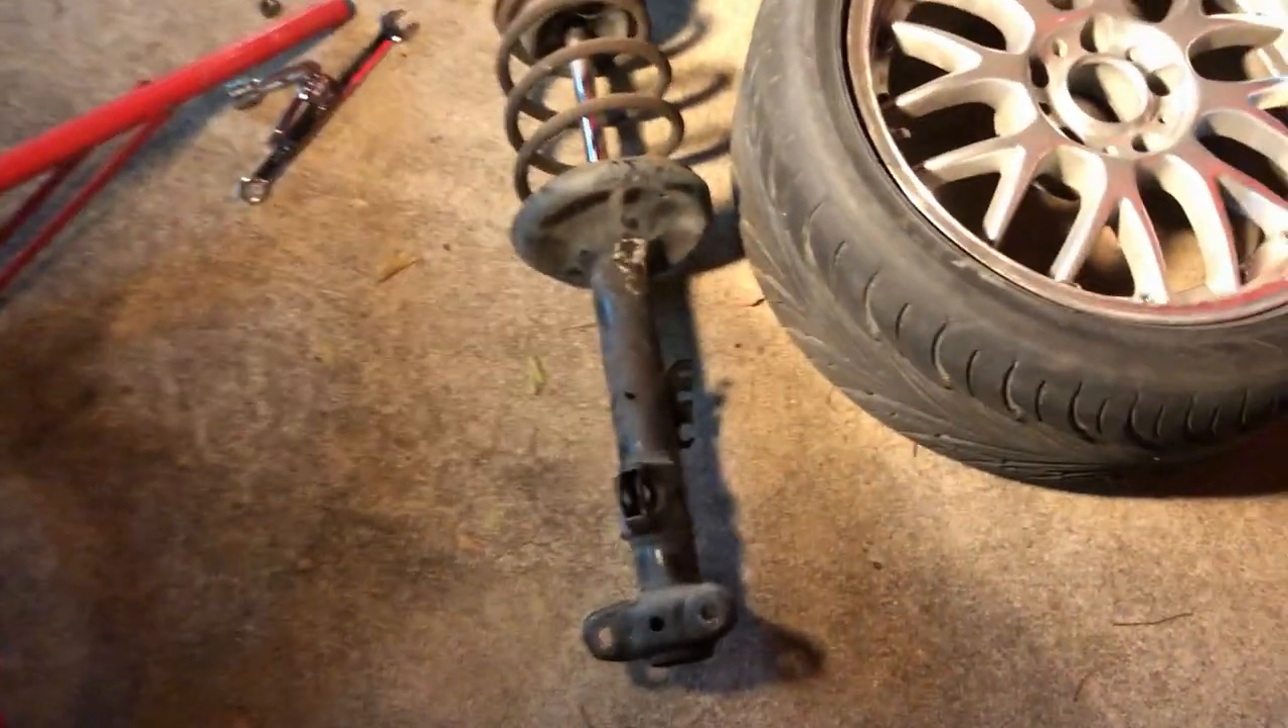All right, we've got the old strut out.